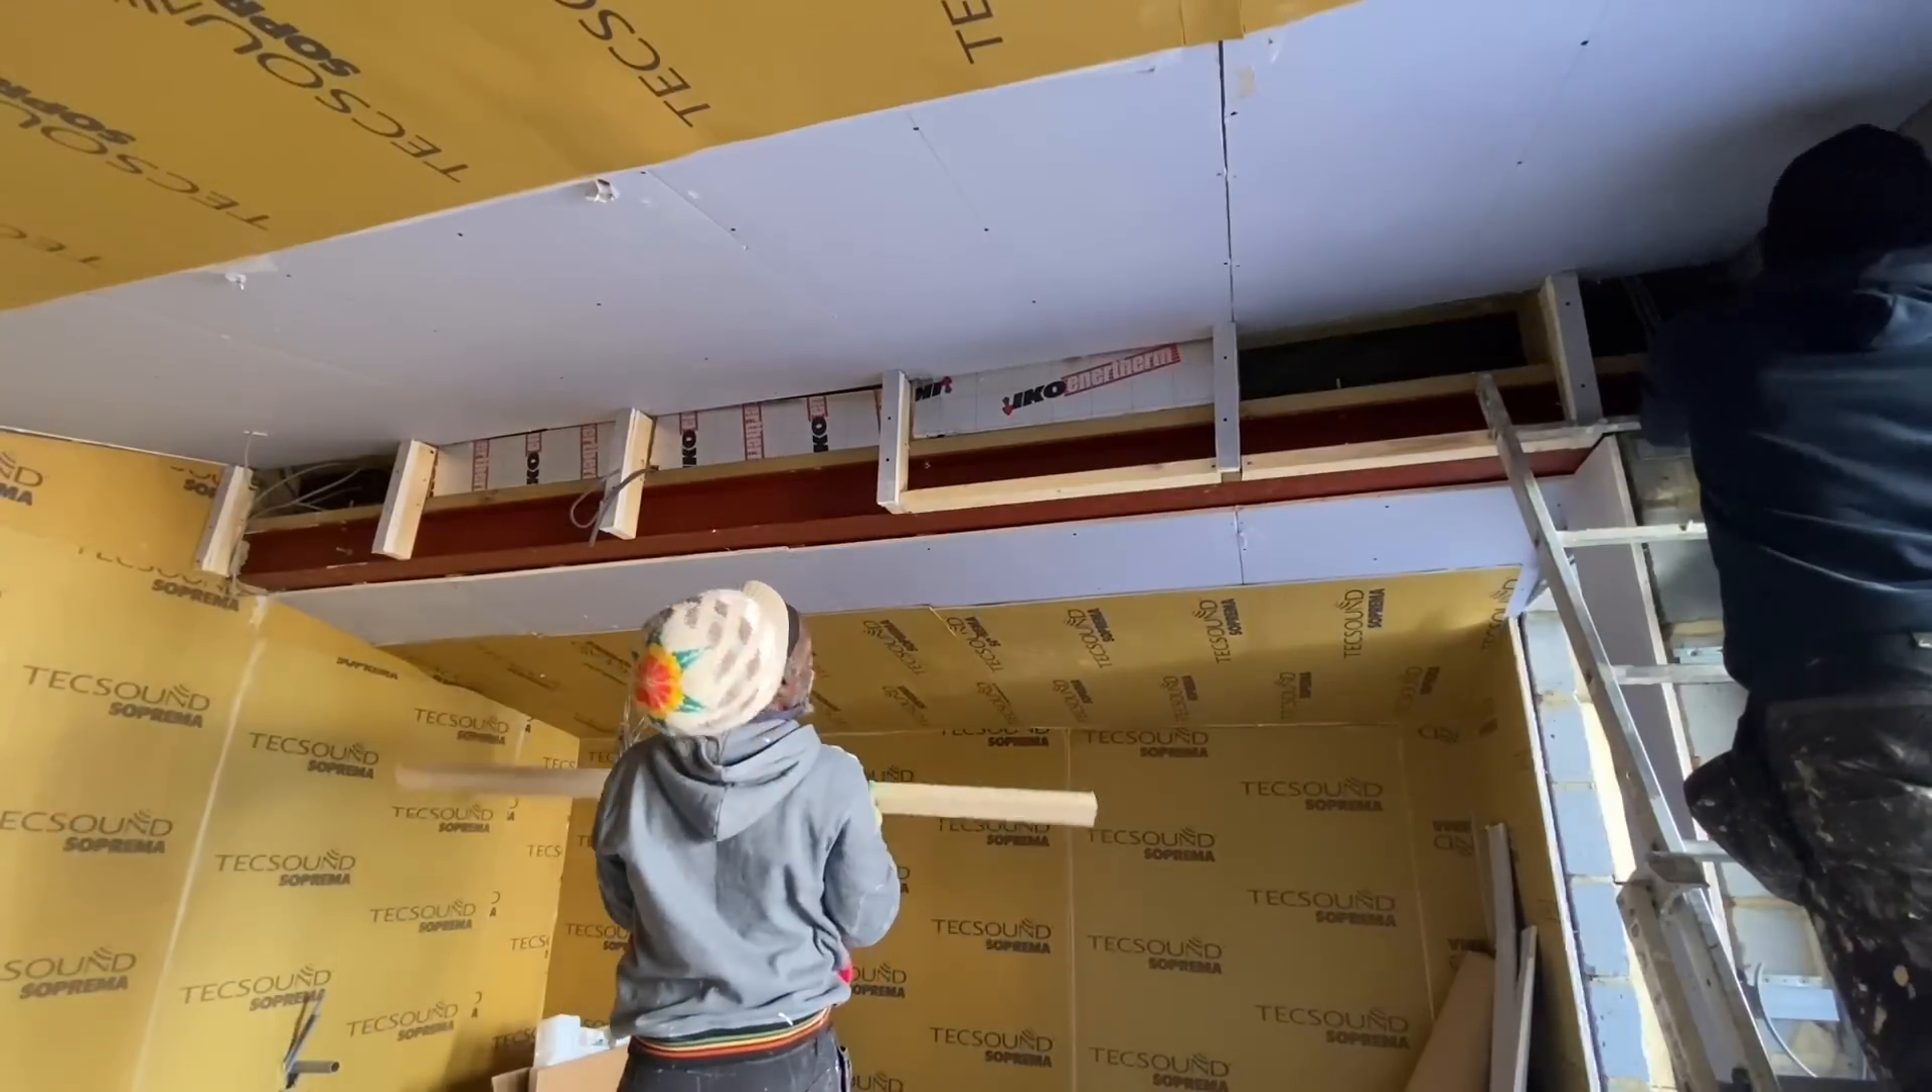As you can see we've already started boxing in the steel.